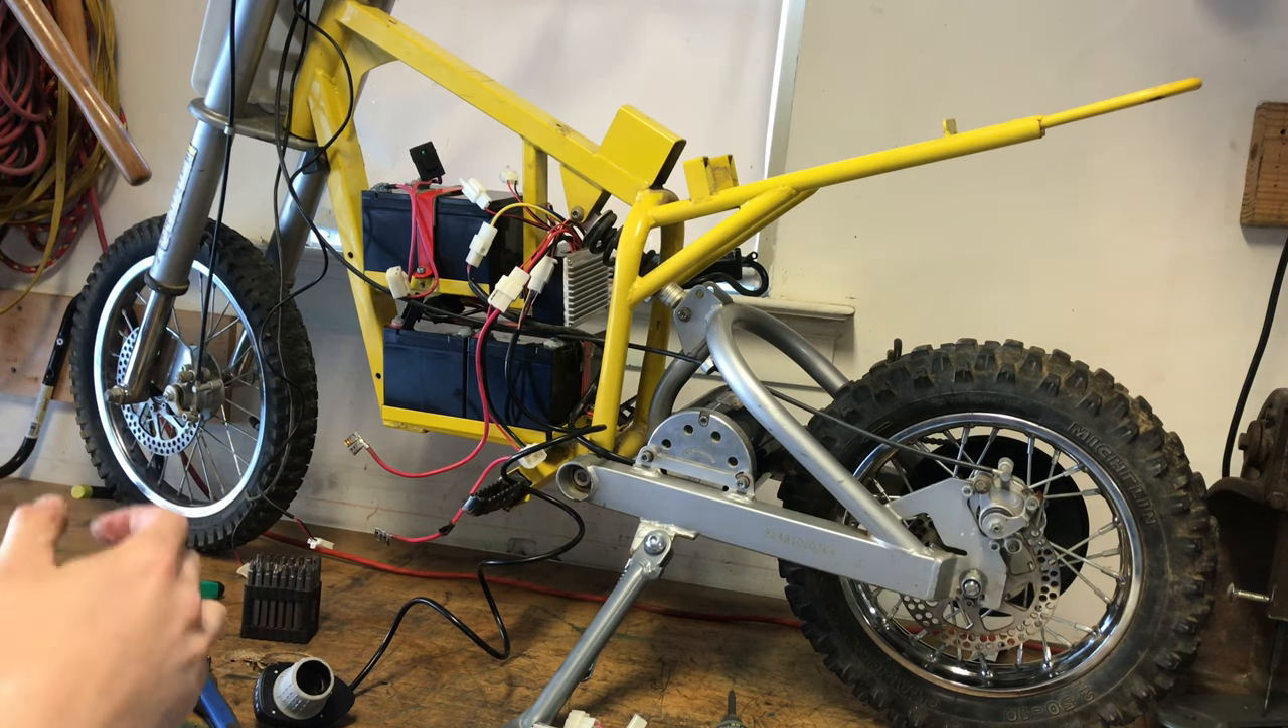There, we got the batteries put in. I went ahead and clamped those down, put a few other wires and everything in here.